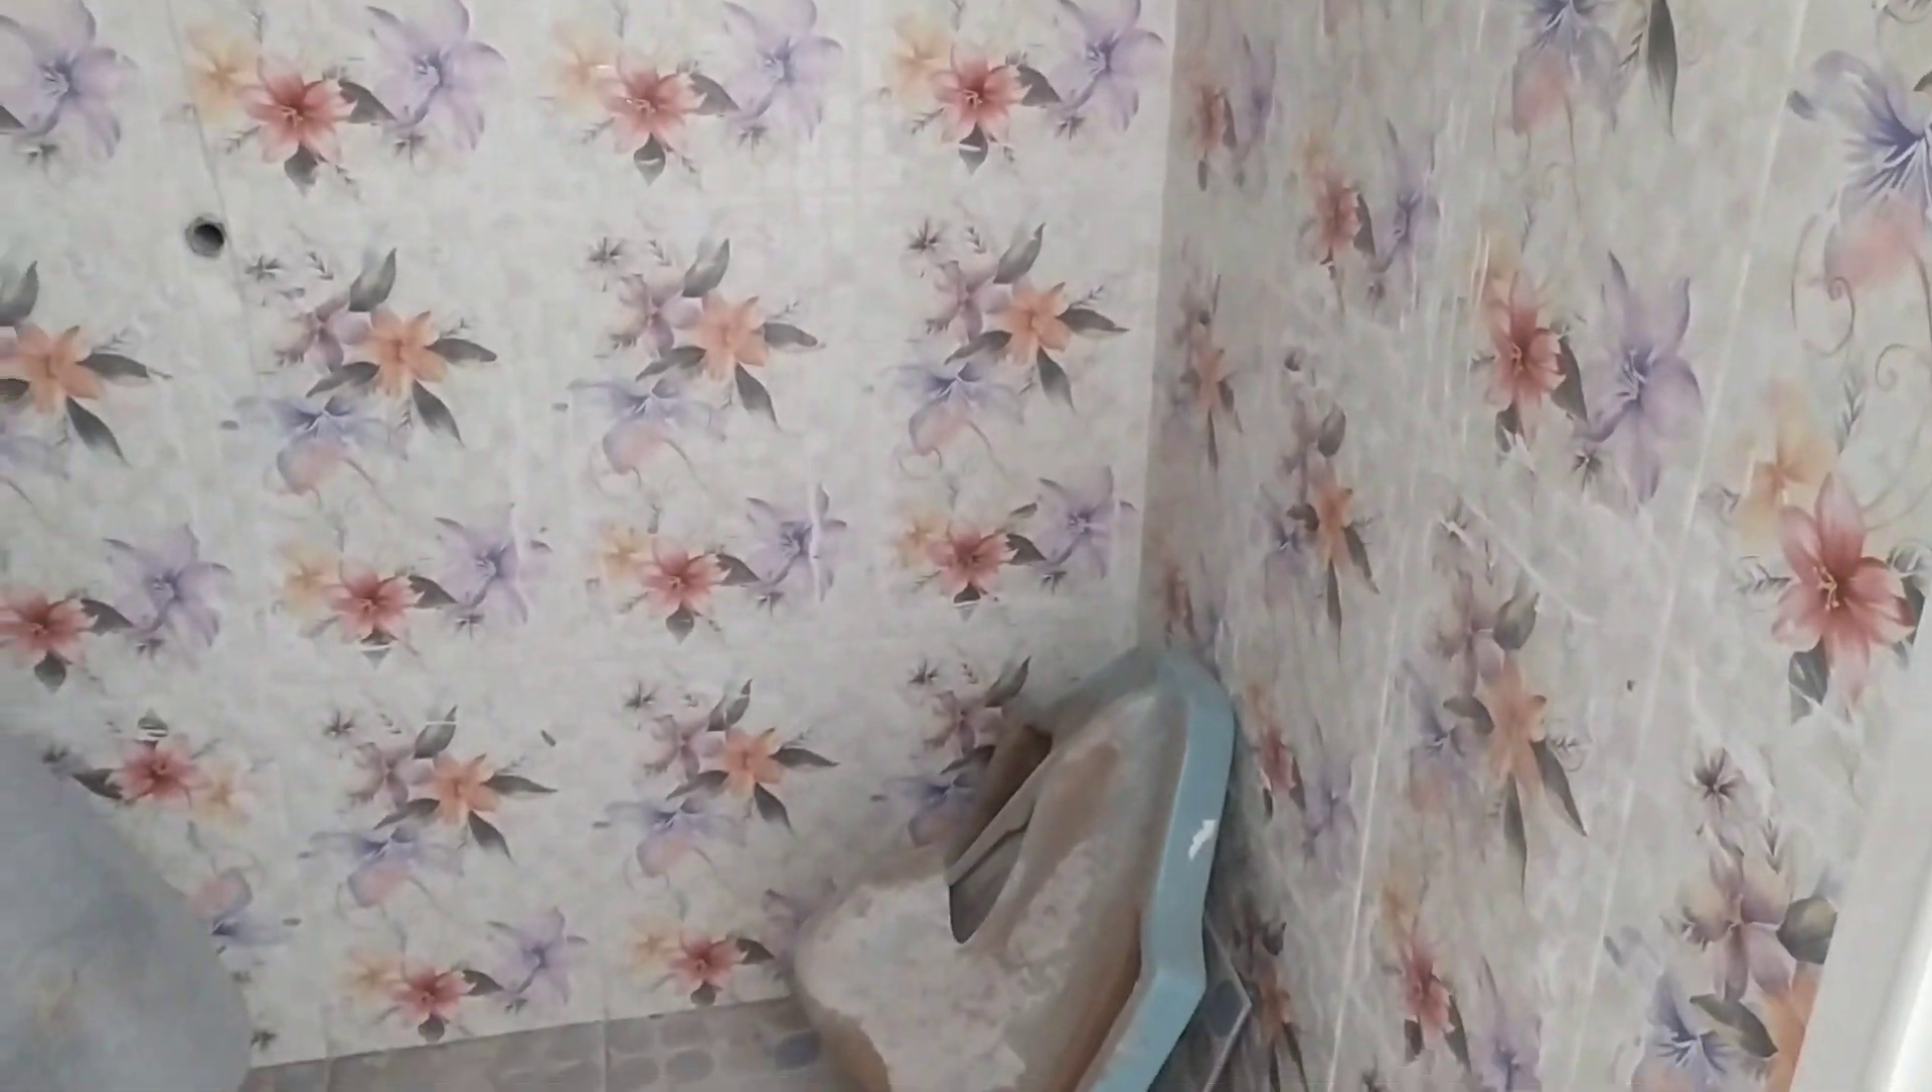Untuk di kamar mandi sudah mulai dipasang keramik ya dan nanti akan dipasang untuk WC jongkoknya ya.